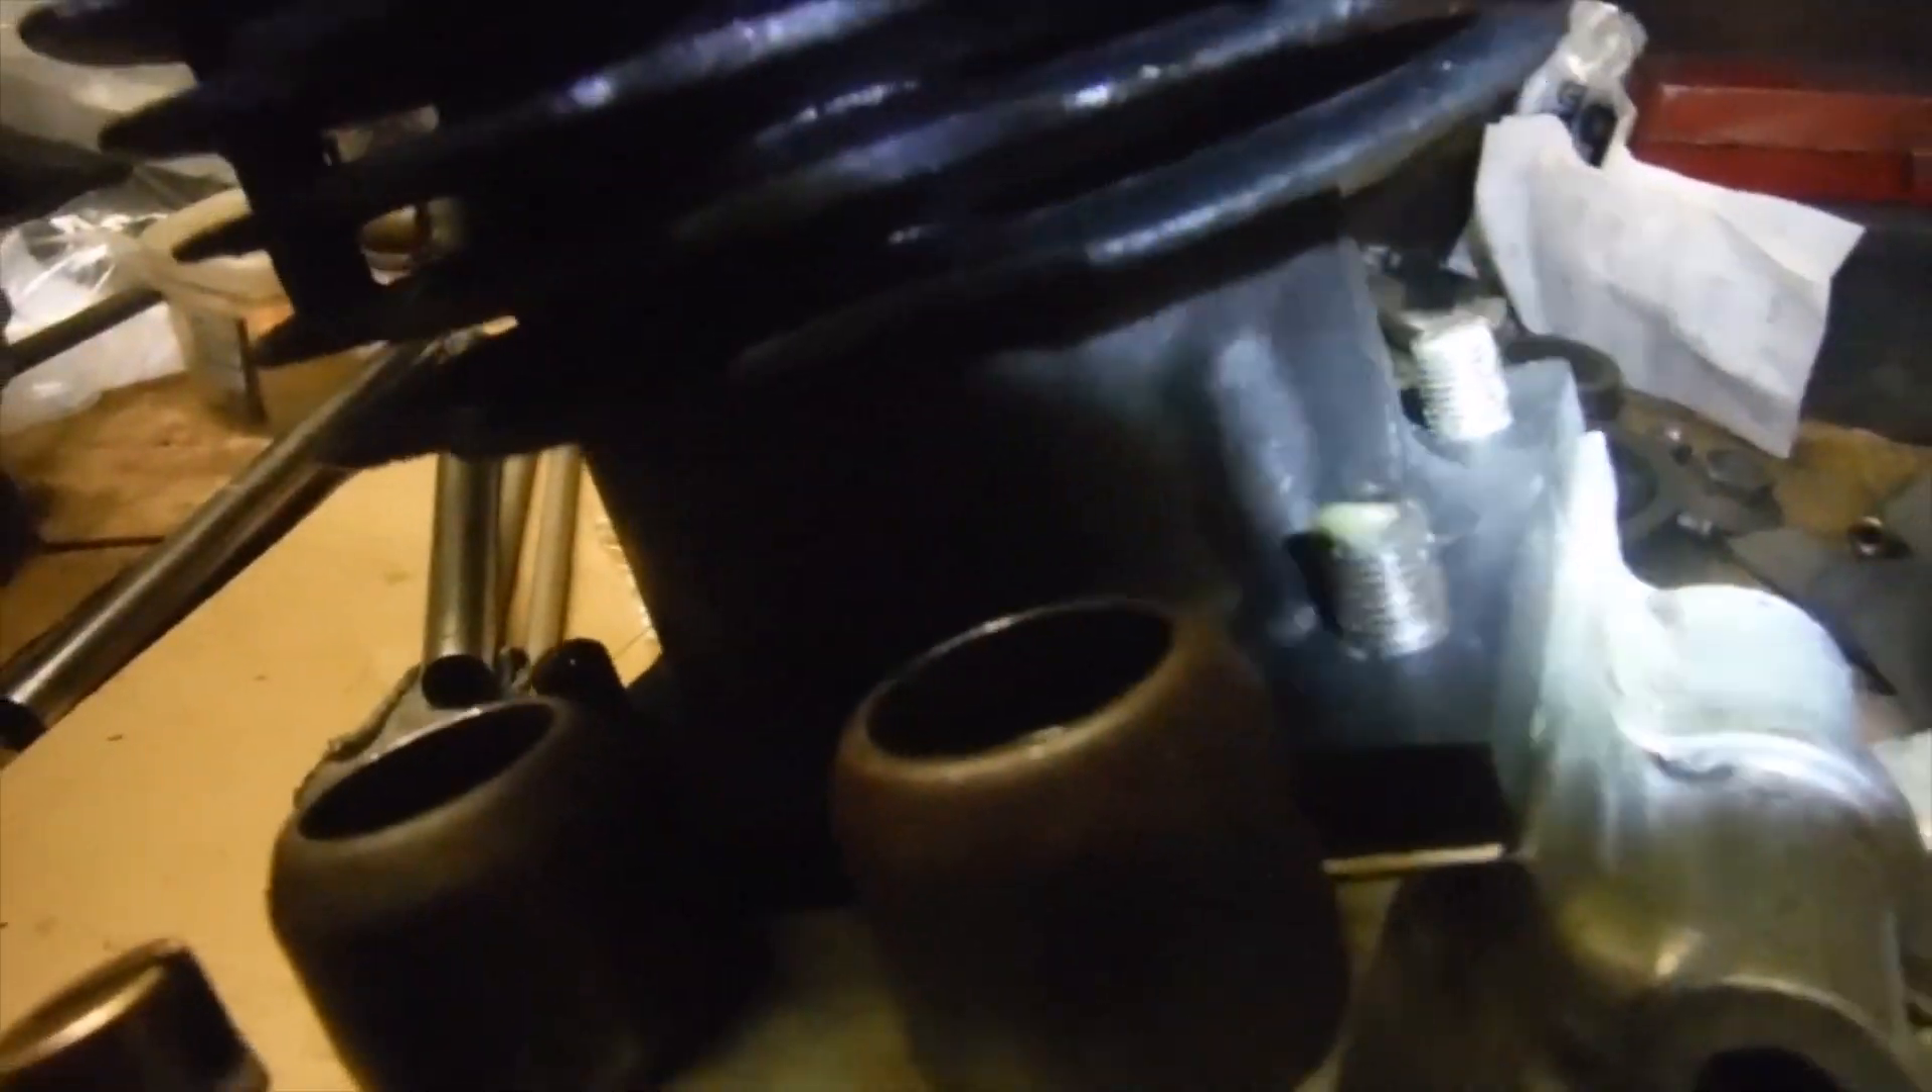Here we are with the piston and the barrel fitted on this JAP engine now the 250 although I haven't actually got the barrel bolted down but I can do so.